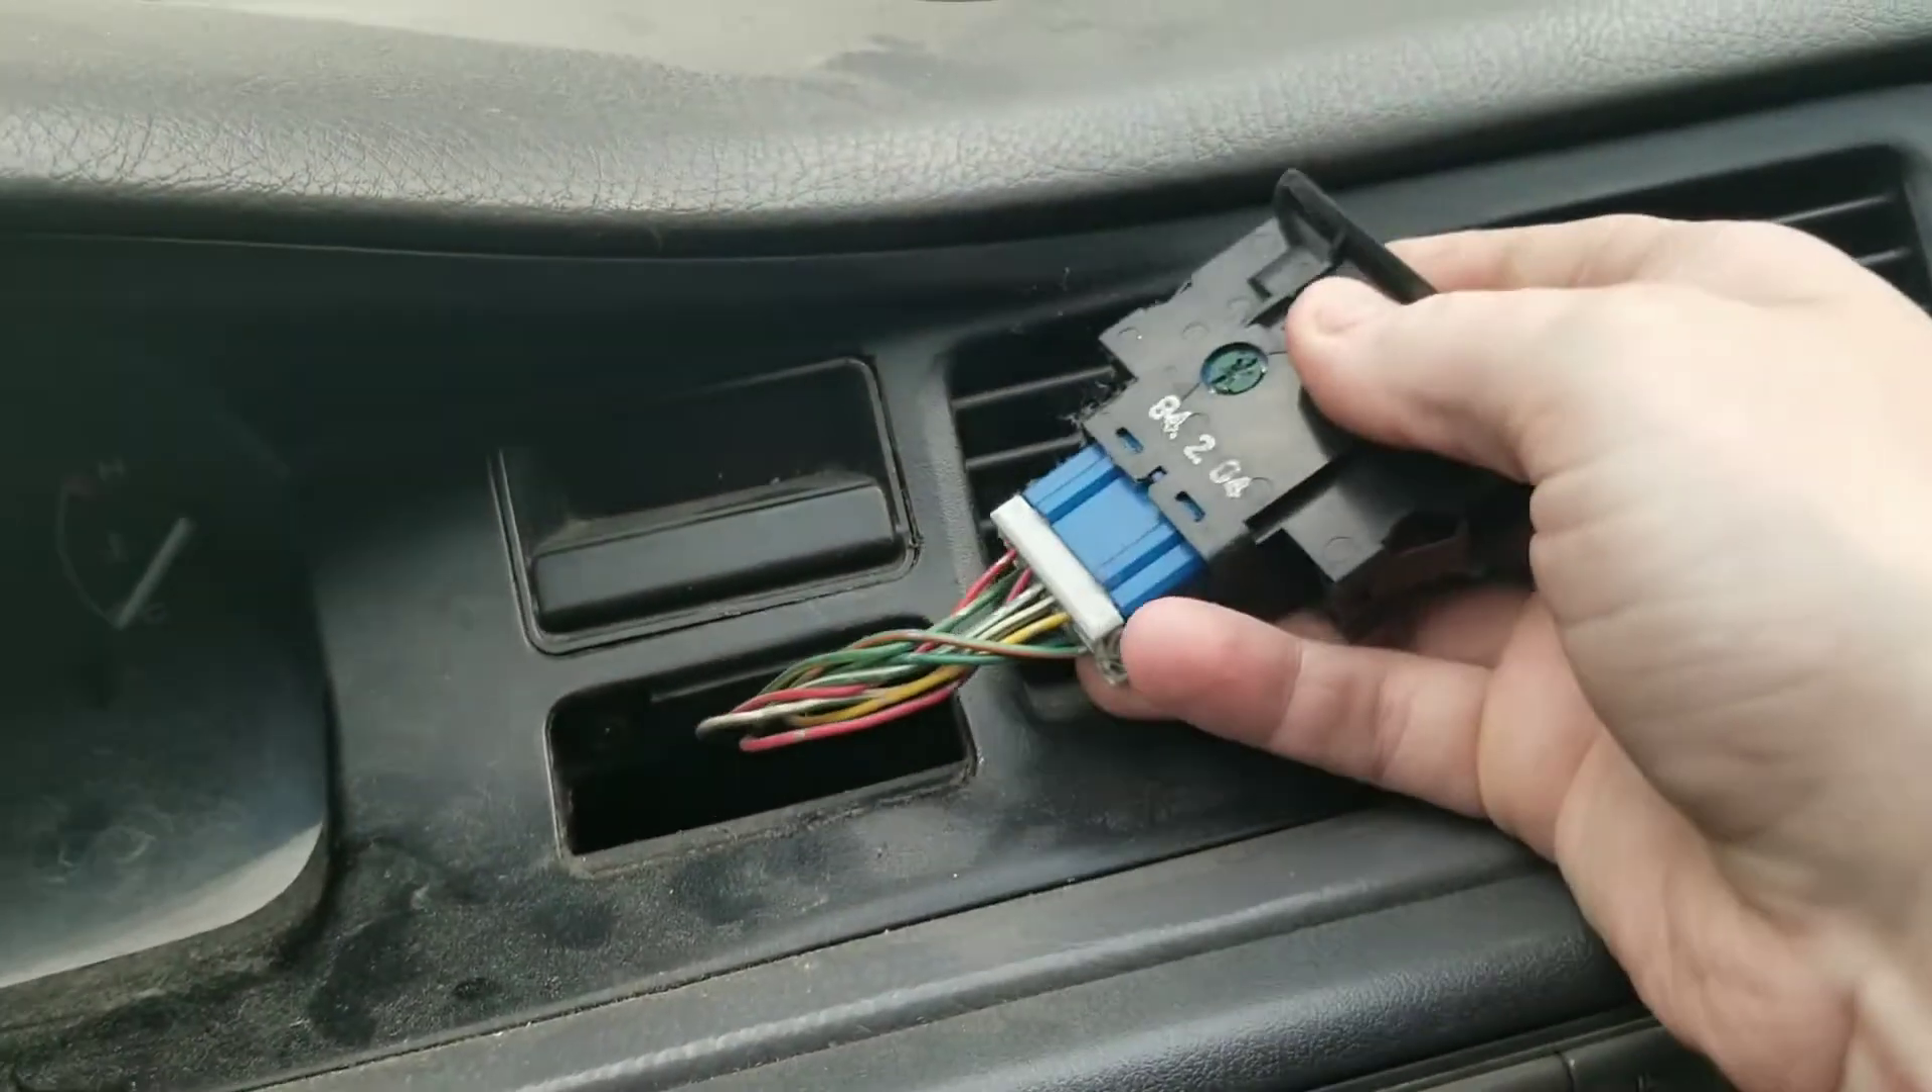So I've already pulled out the hazard light here.